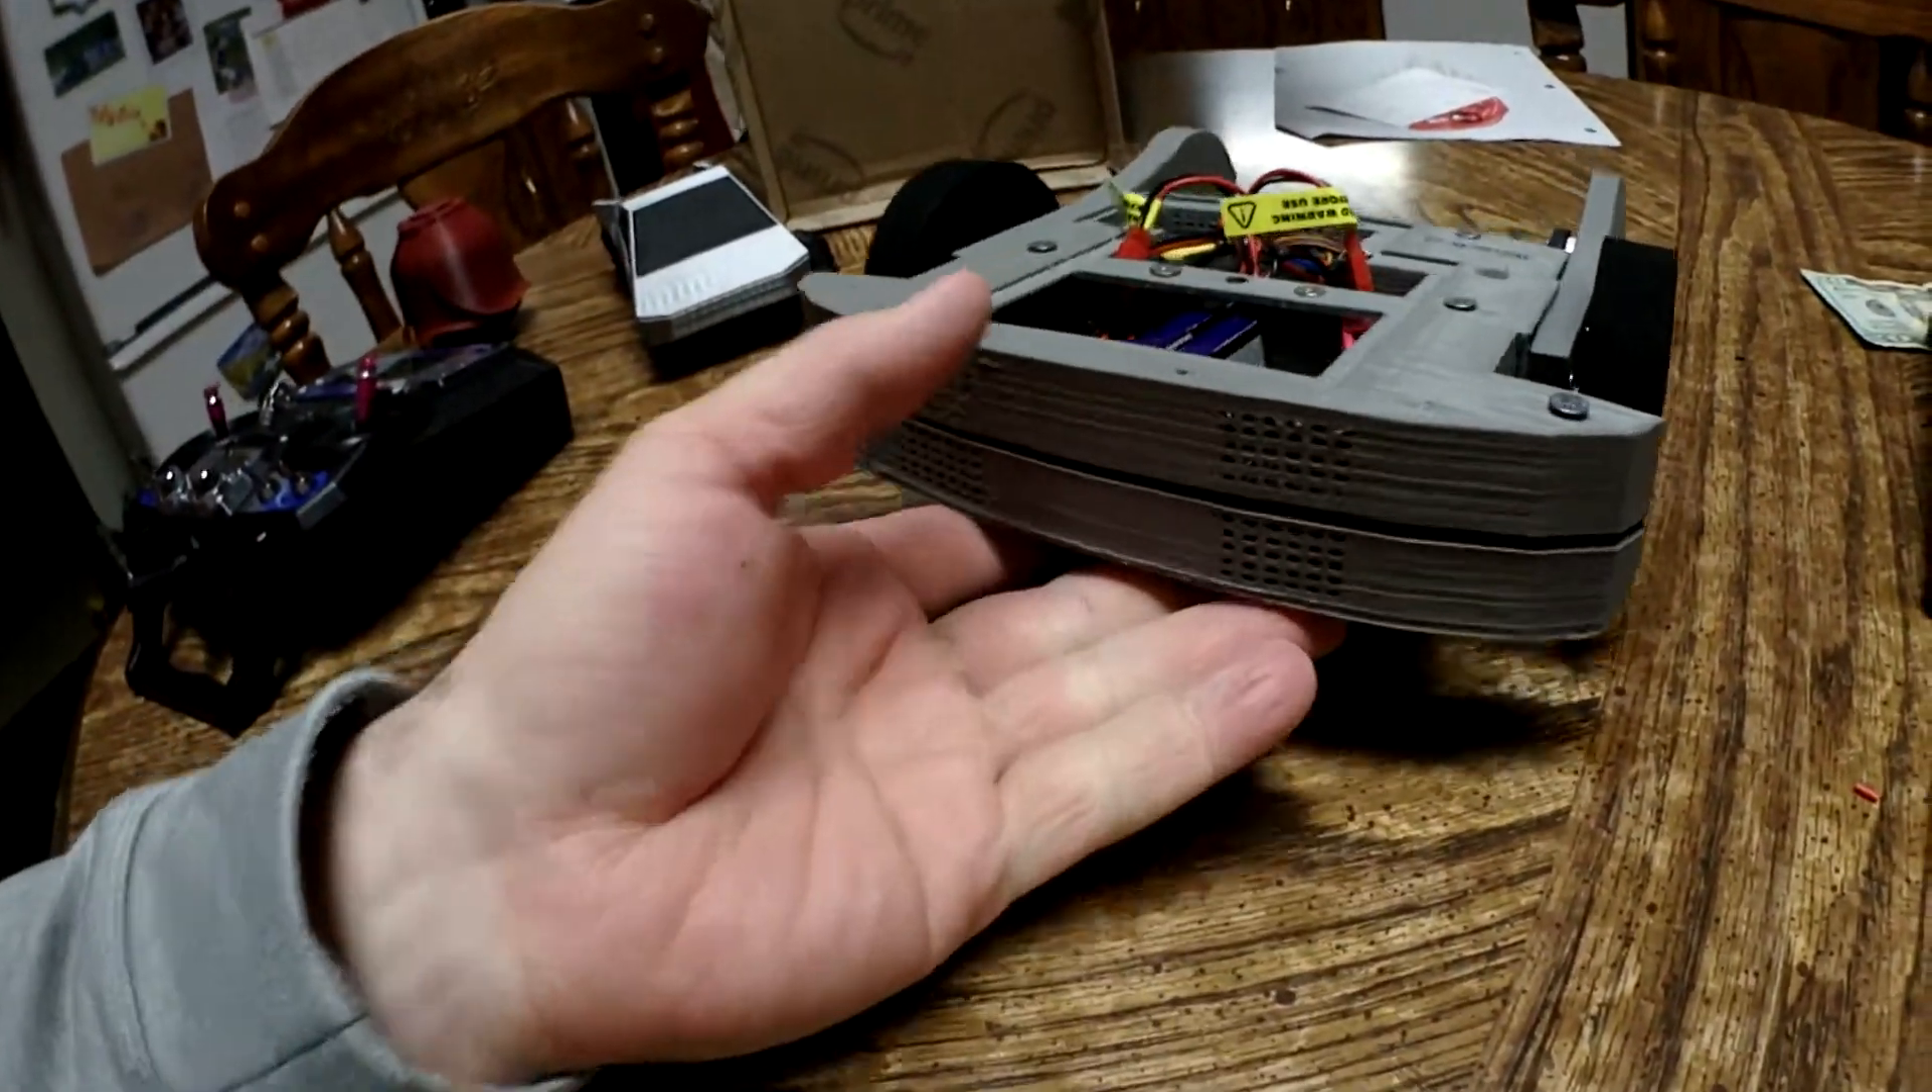I can't quite figure out why there's a gap in the body on the one side i'm bolting it together but it works.